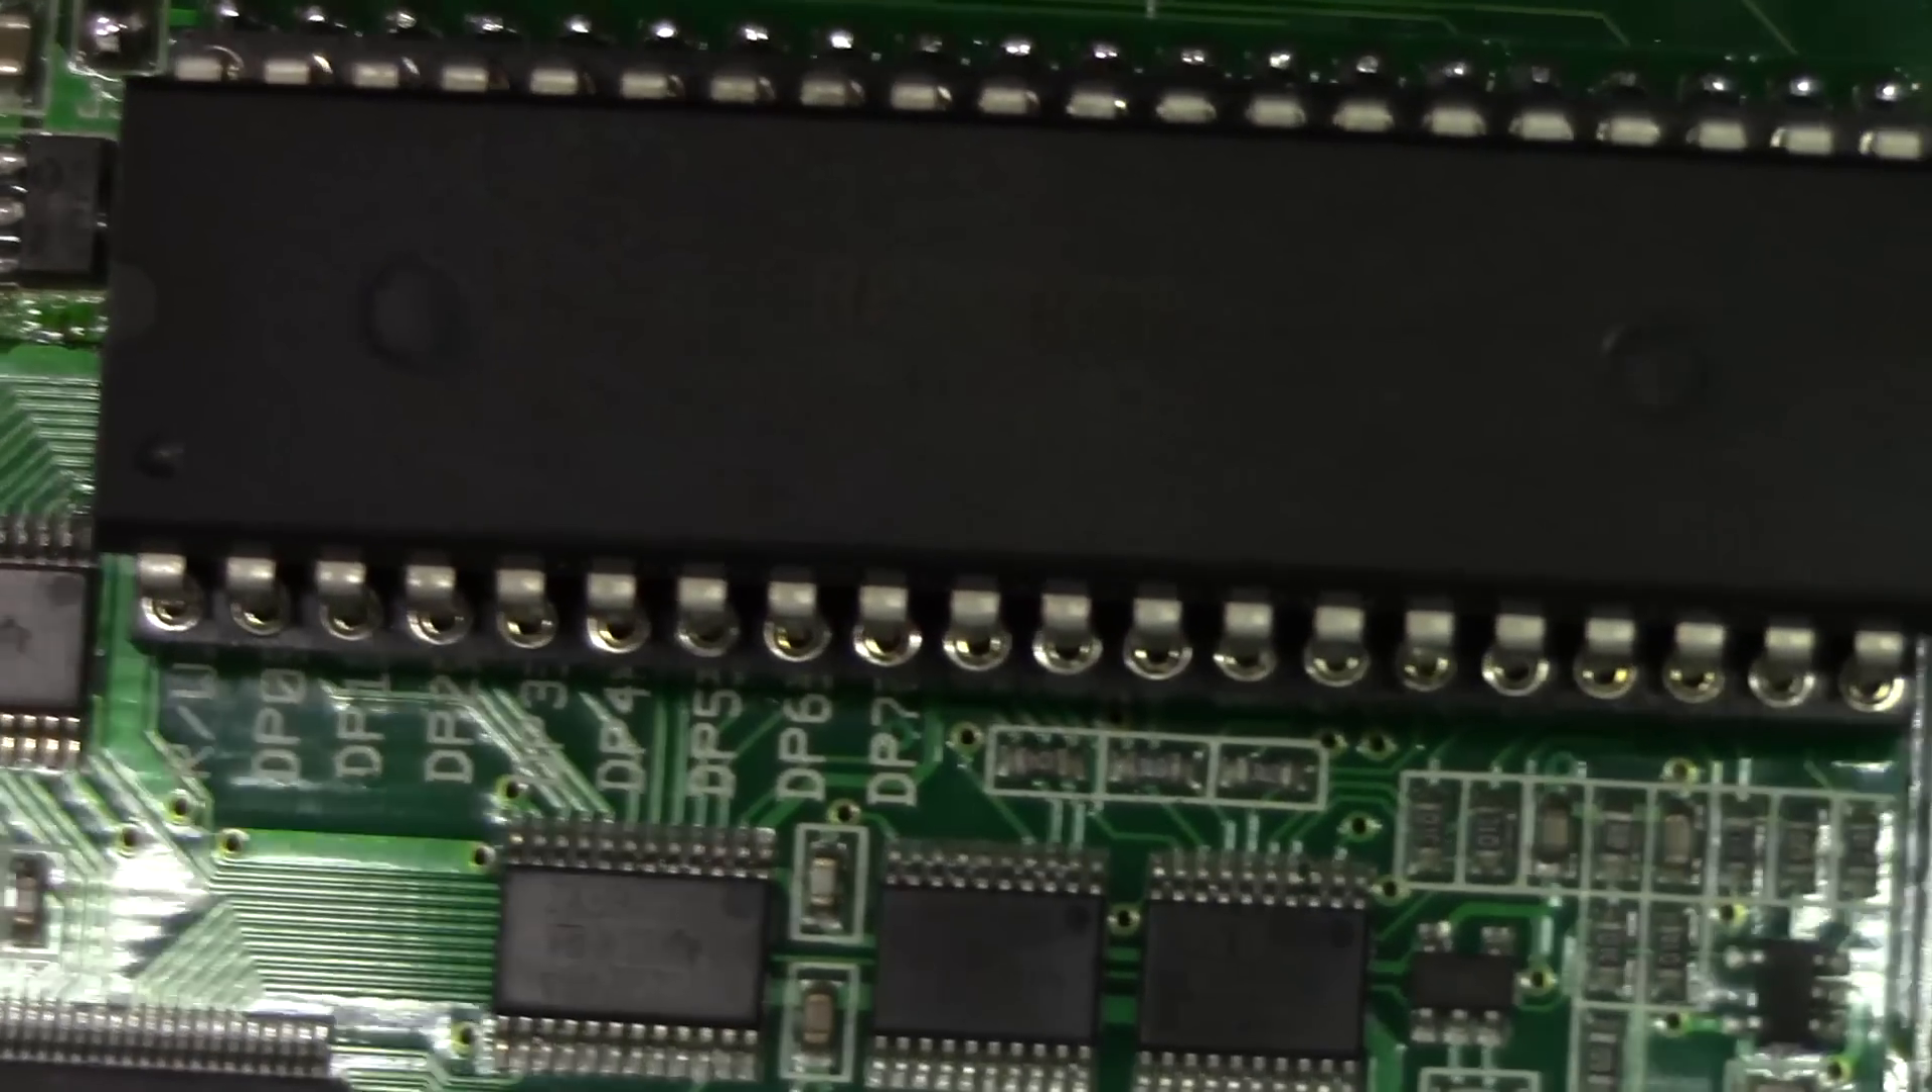And those pins are going into these very precise machine pin ports, which they all are.